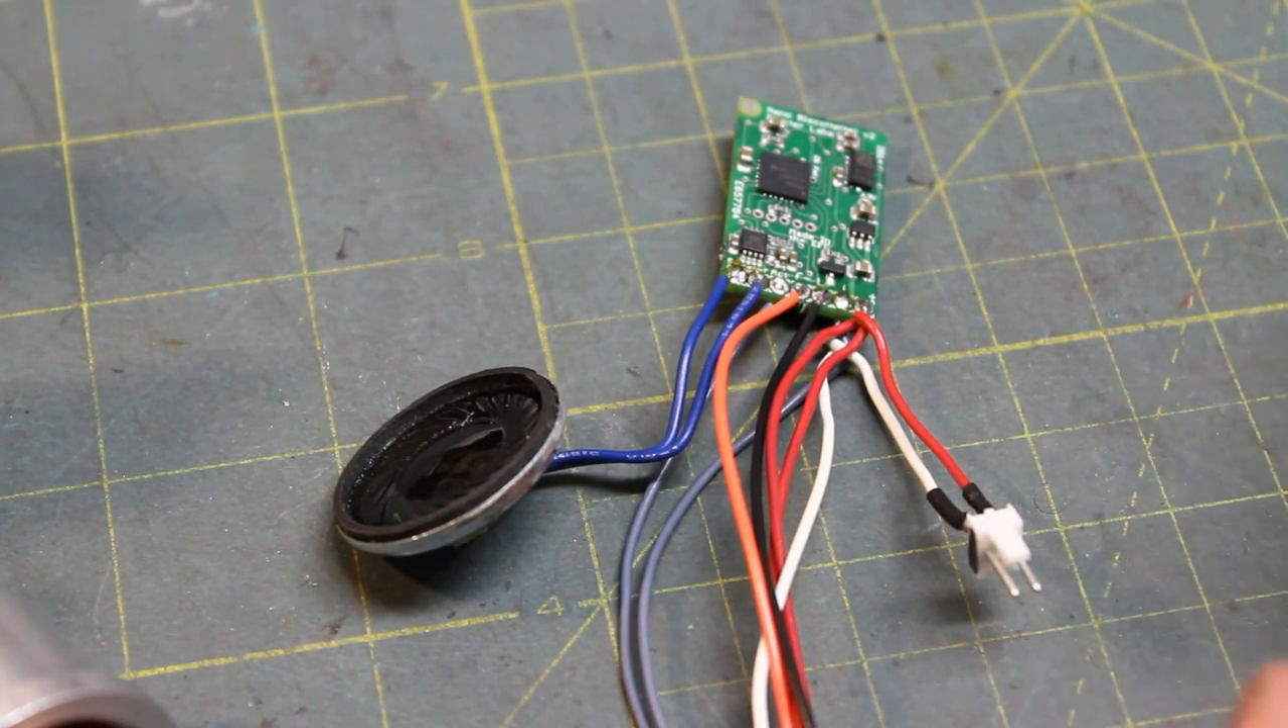On those two little legs that I had left over here, I attached a little clip and that's going to go on my battery.